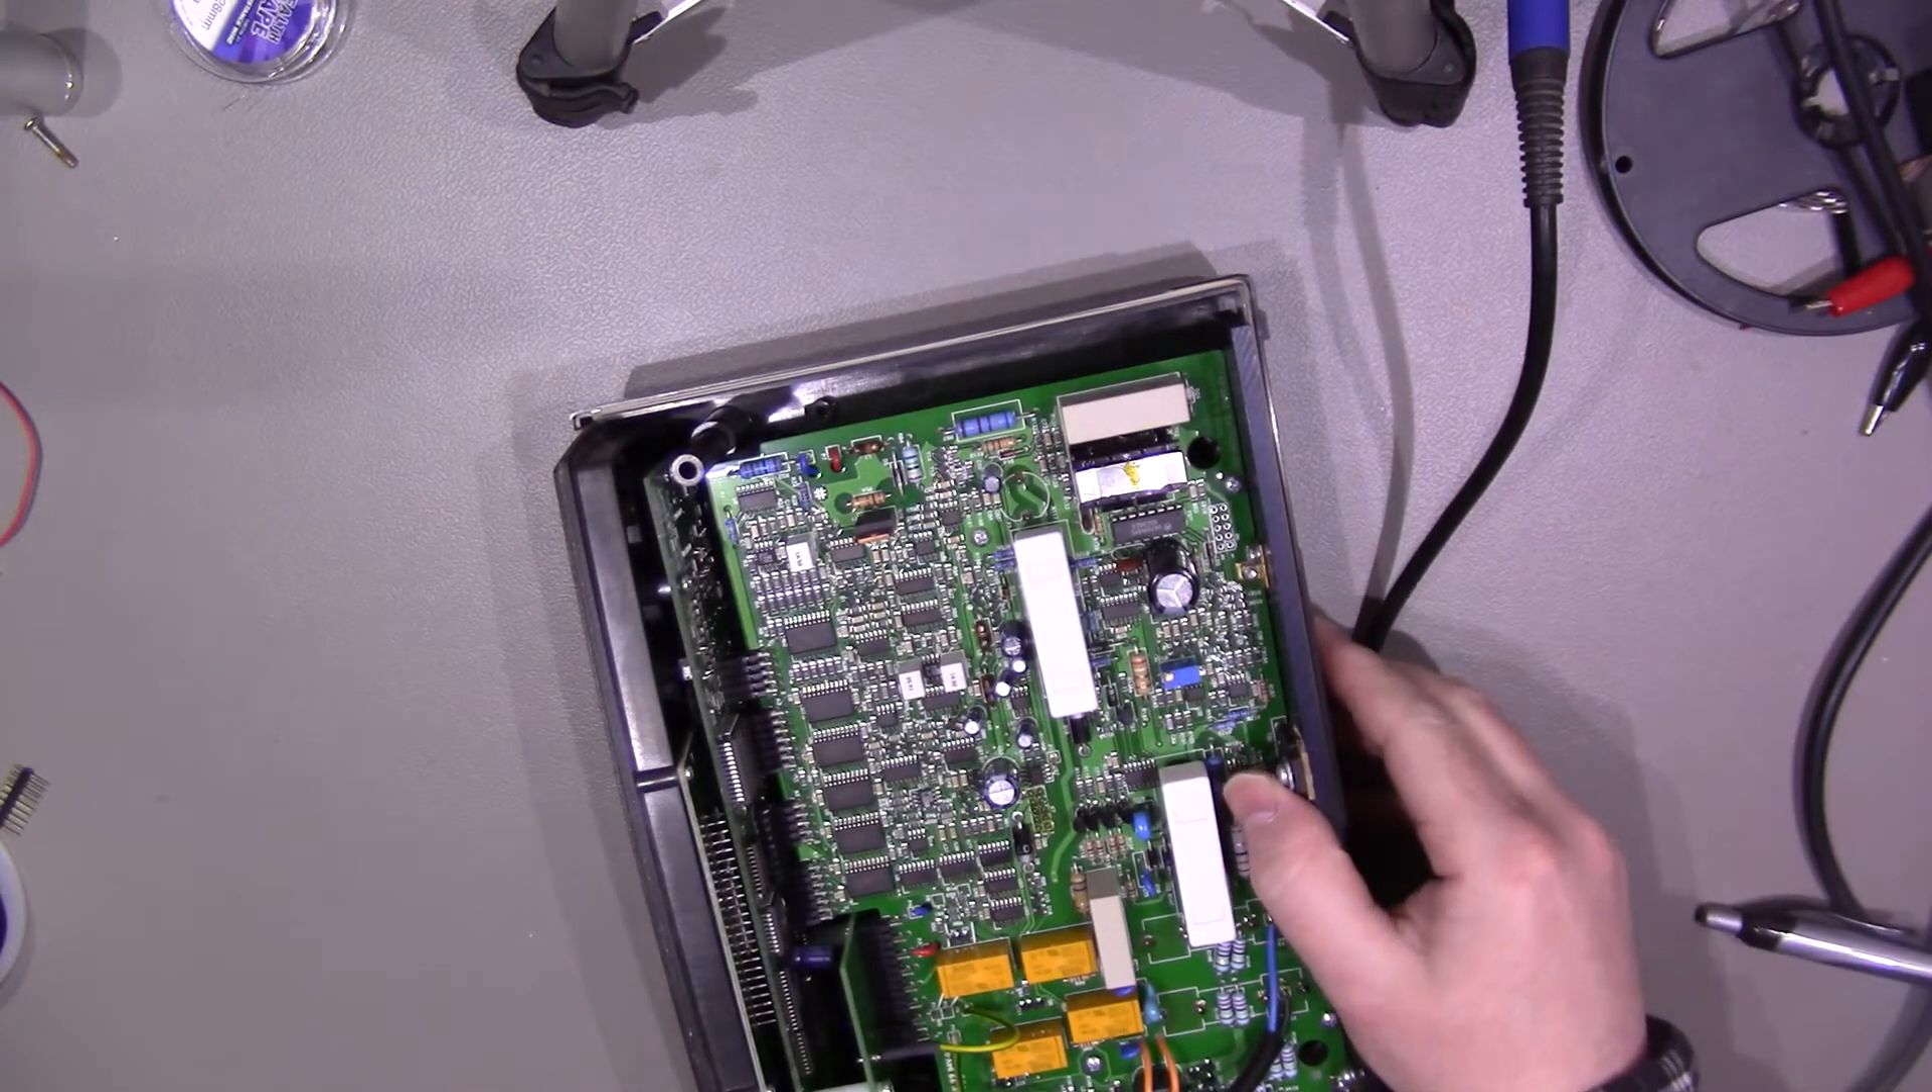So there's our top cover removed.